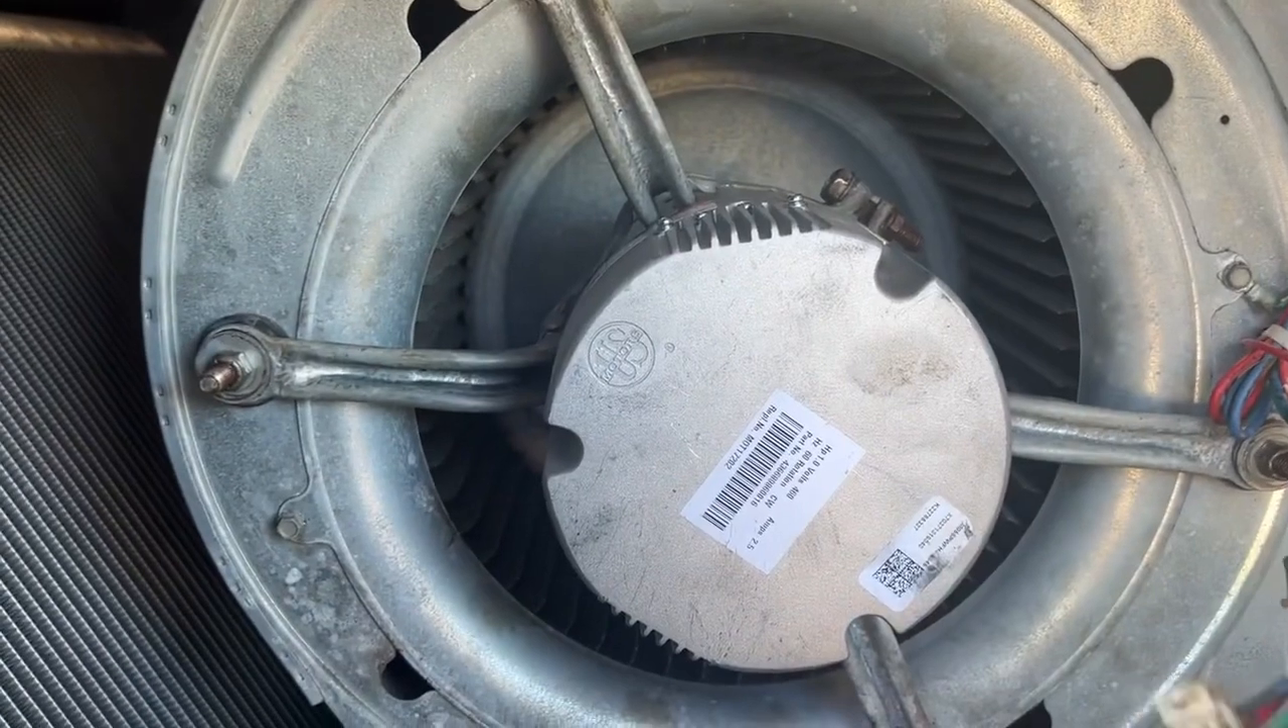So we got the motor back in.